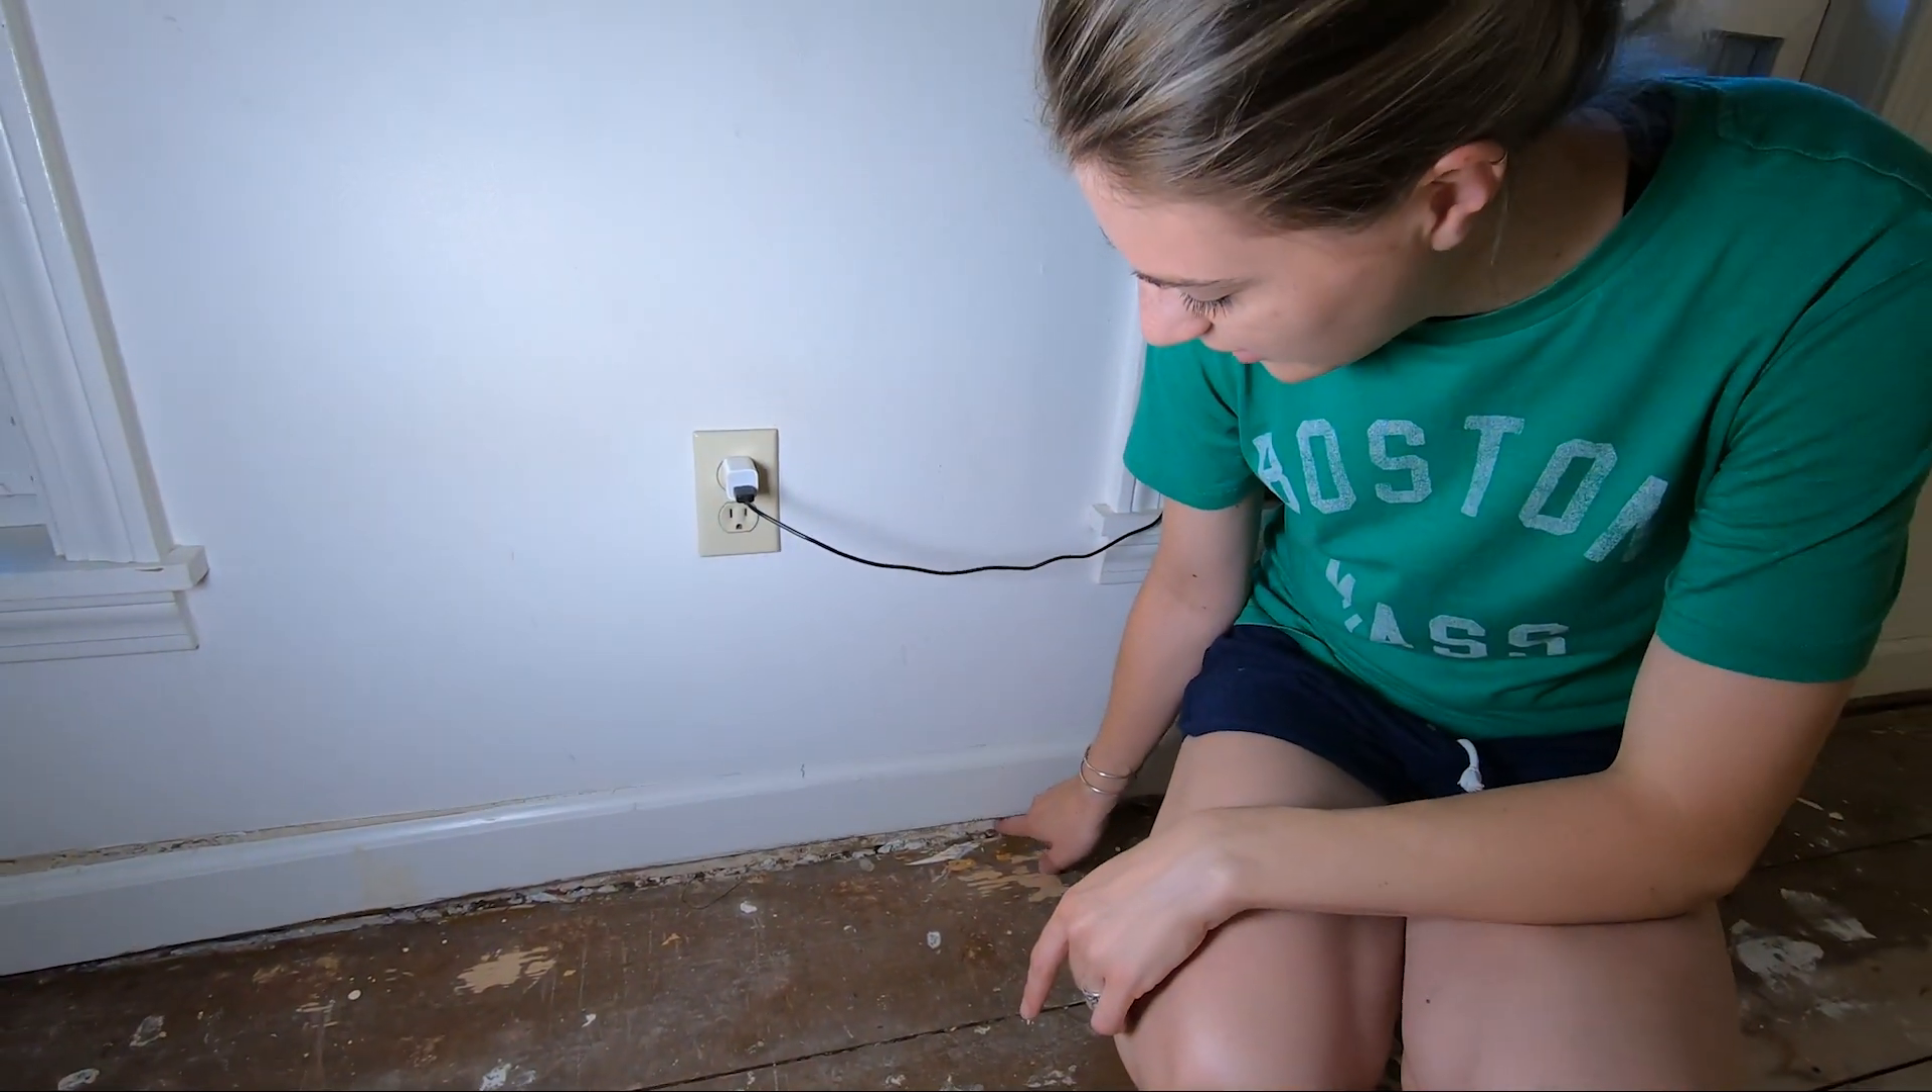But since we took up the flooring, the baseboard here is too high, so we have this gap here that we need to lessen.